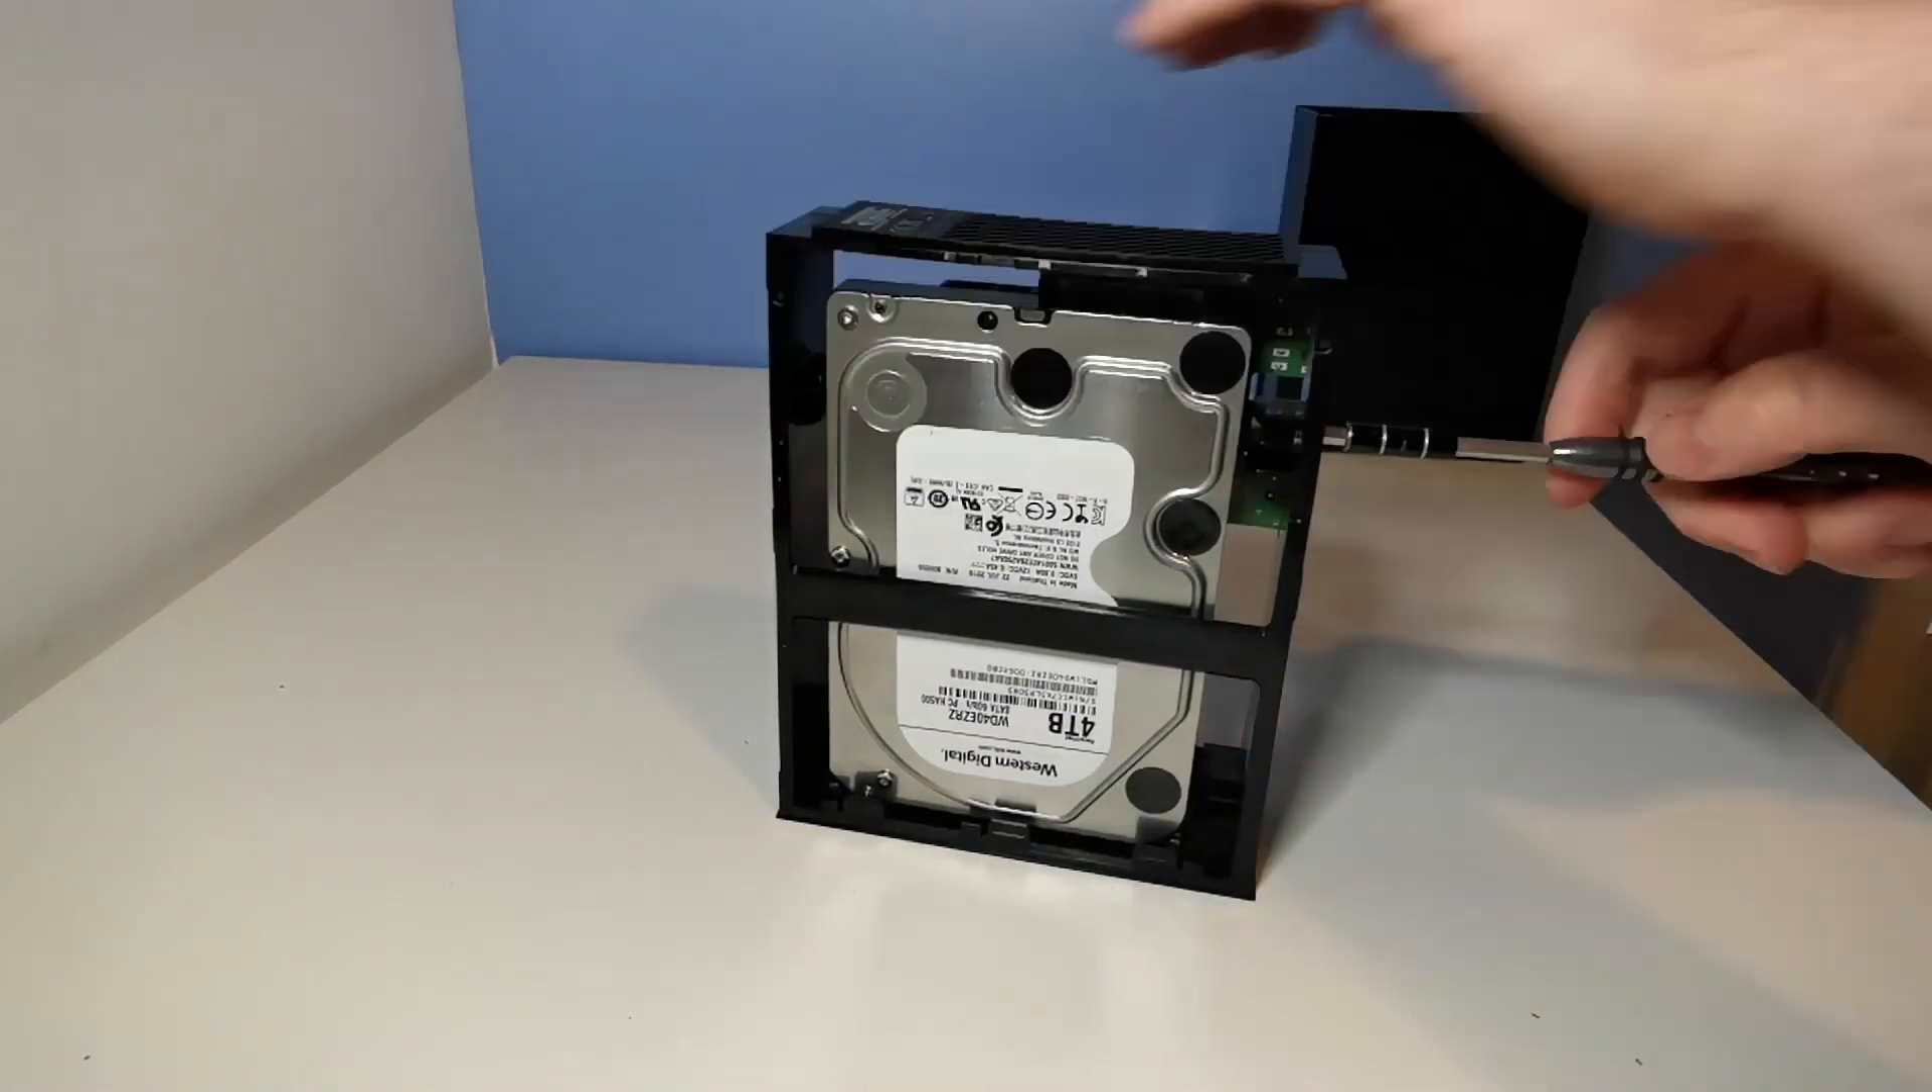Now with that enclosure removed we can now see the drive just held in place with the frame.